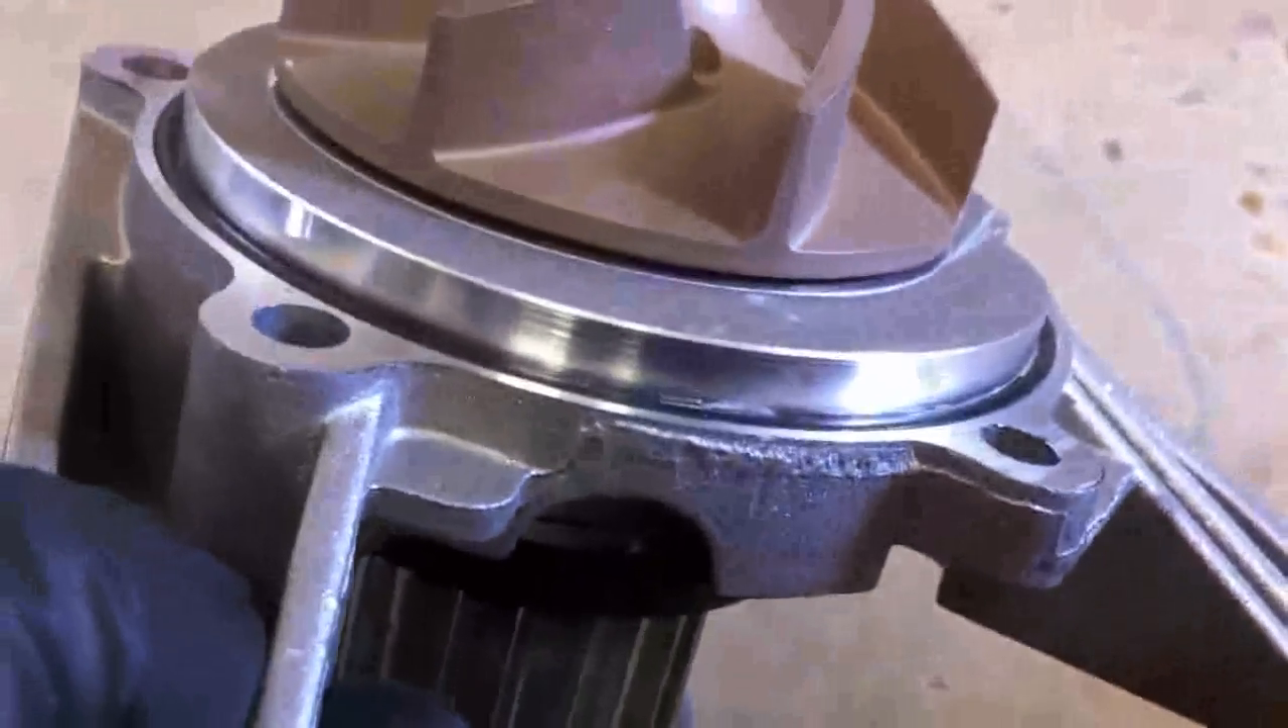Okay, so you can see here's the new water pump. The new o-ring is in place. Came out pretty nice. You can see there's a little bit of white lithium grease still on there holding in that o-ring.